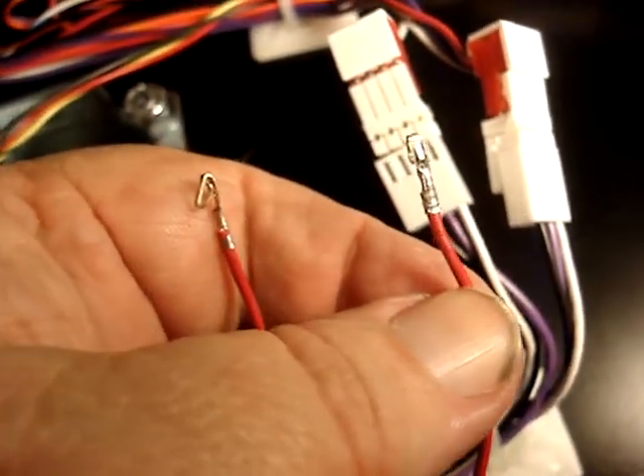So I've got the two wires out of the two harnesses now.